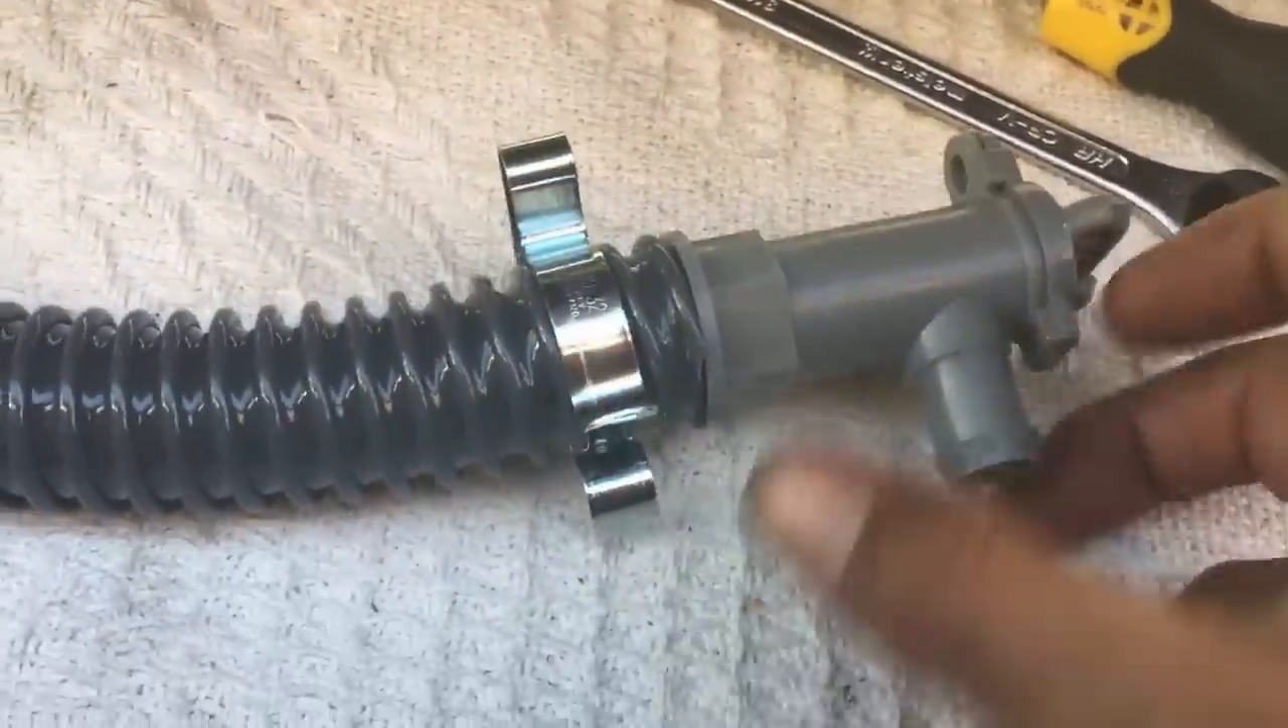Each tank has a drain connection that's this hose here and then we've got a drain valve fitted on the end of that and then a clip but i'm gonna have to provide some better clips.